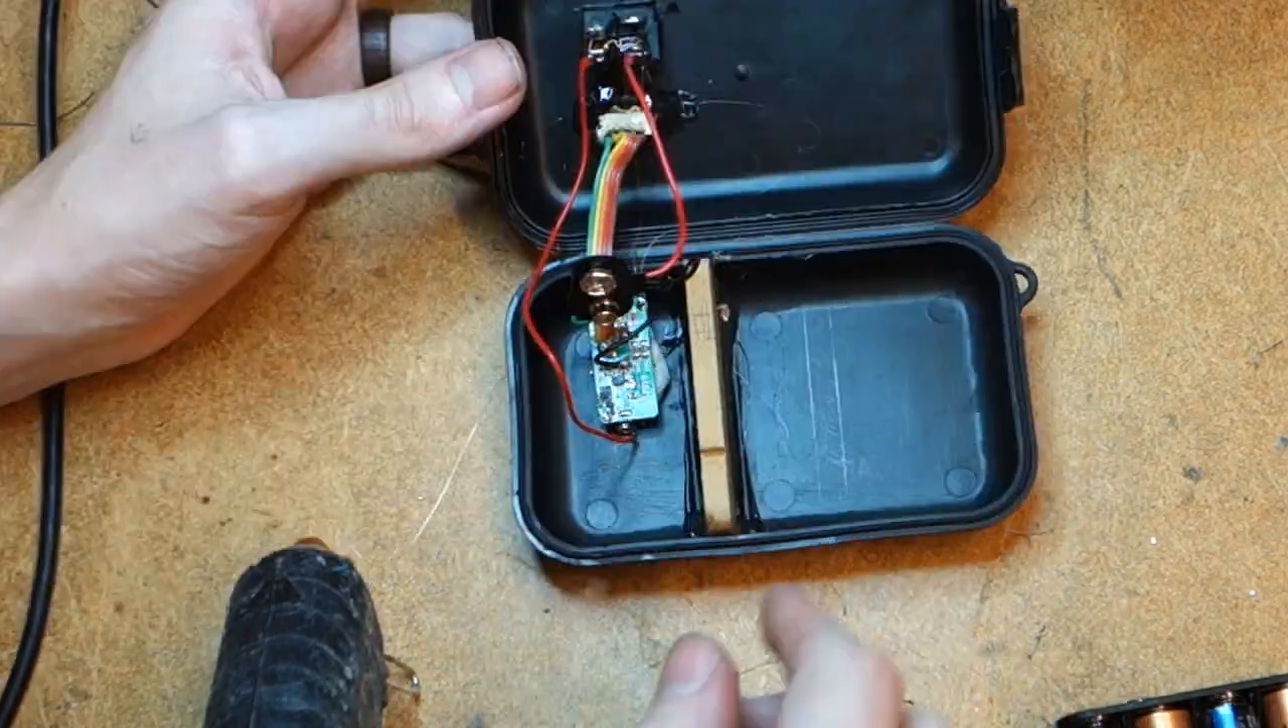In this case I also put in a small MDF divider to help keep the battery holder in place as I didn't want to have it rattle around in the enclosure.